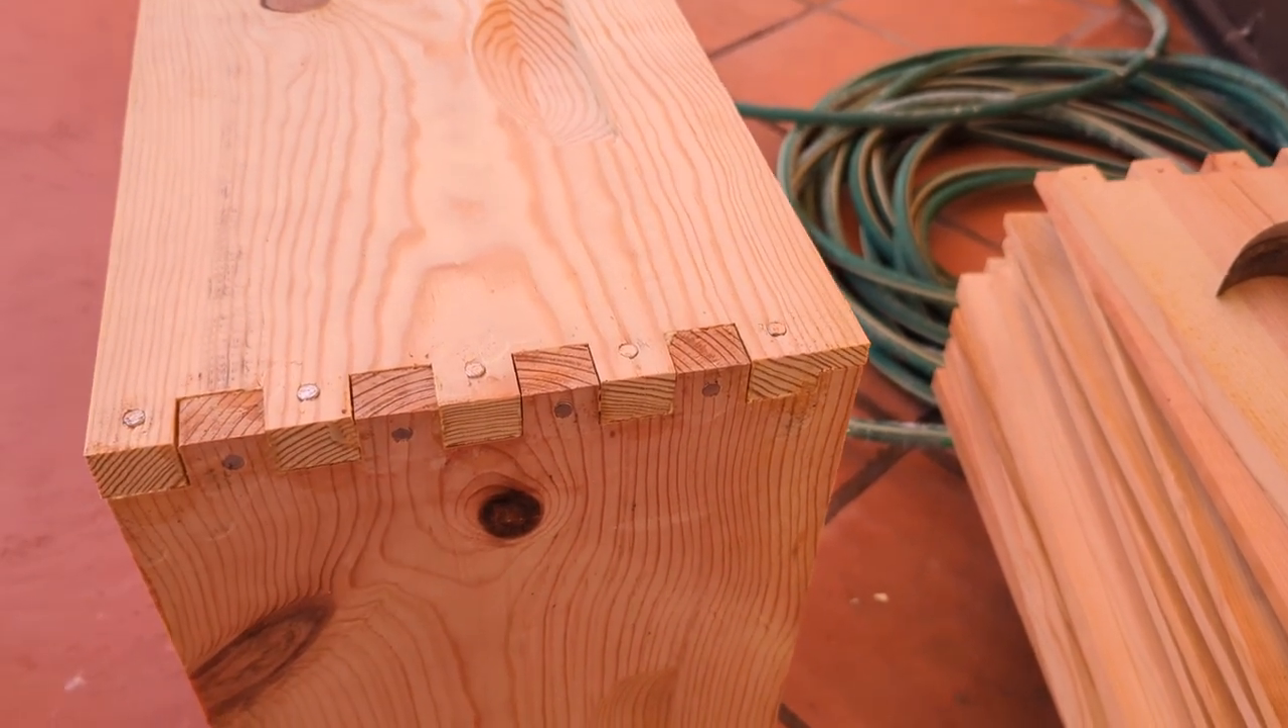So we got the box together.